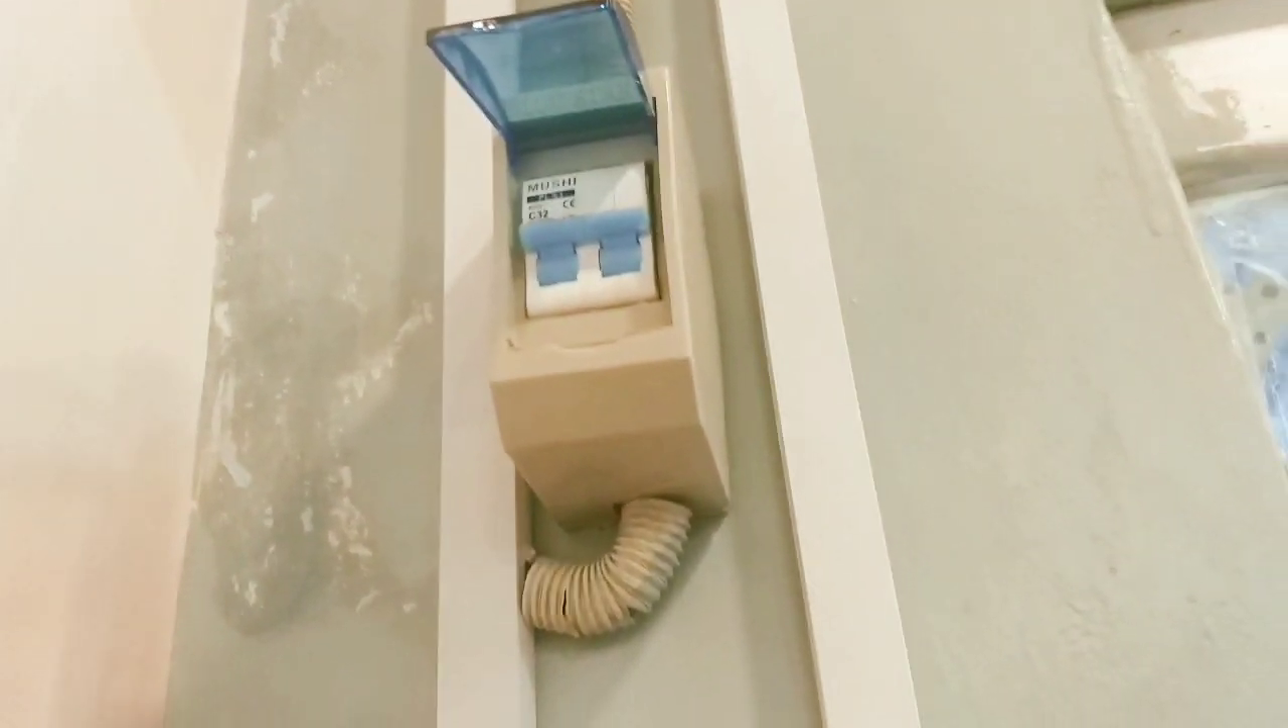یہ ہم نے ڈبل پول کا بریکر لگایا ہے۔